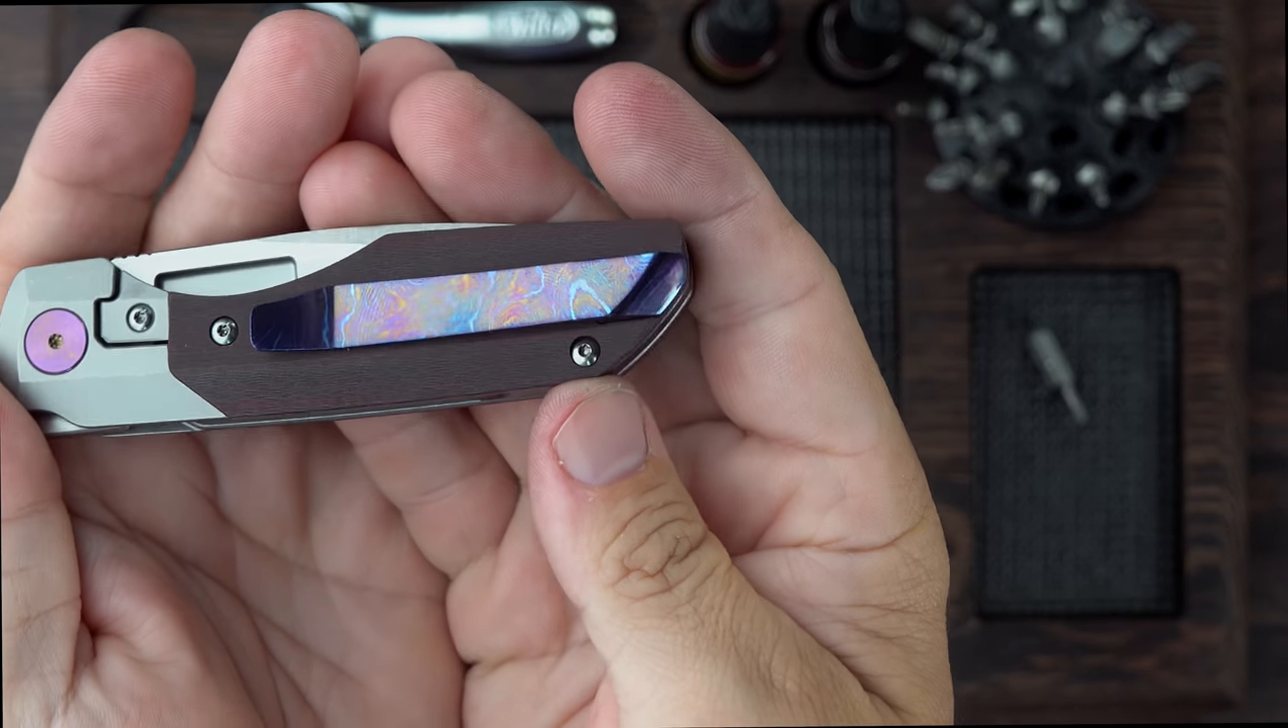I did the pivot screw swaps. You can see what it looks like with a purple anodized pivot on there.